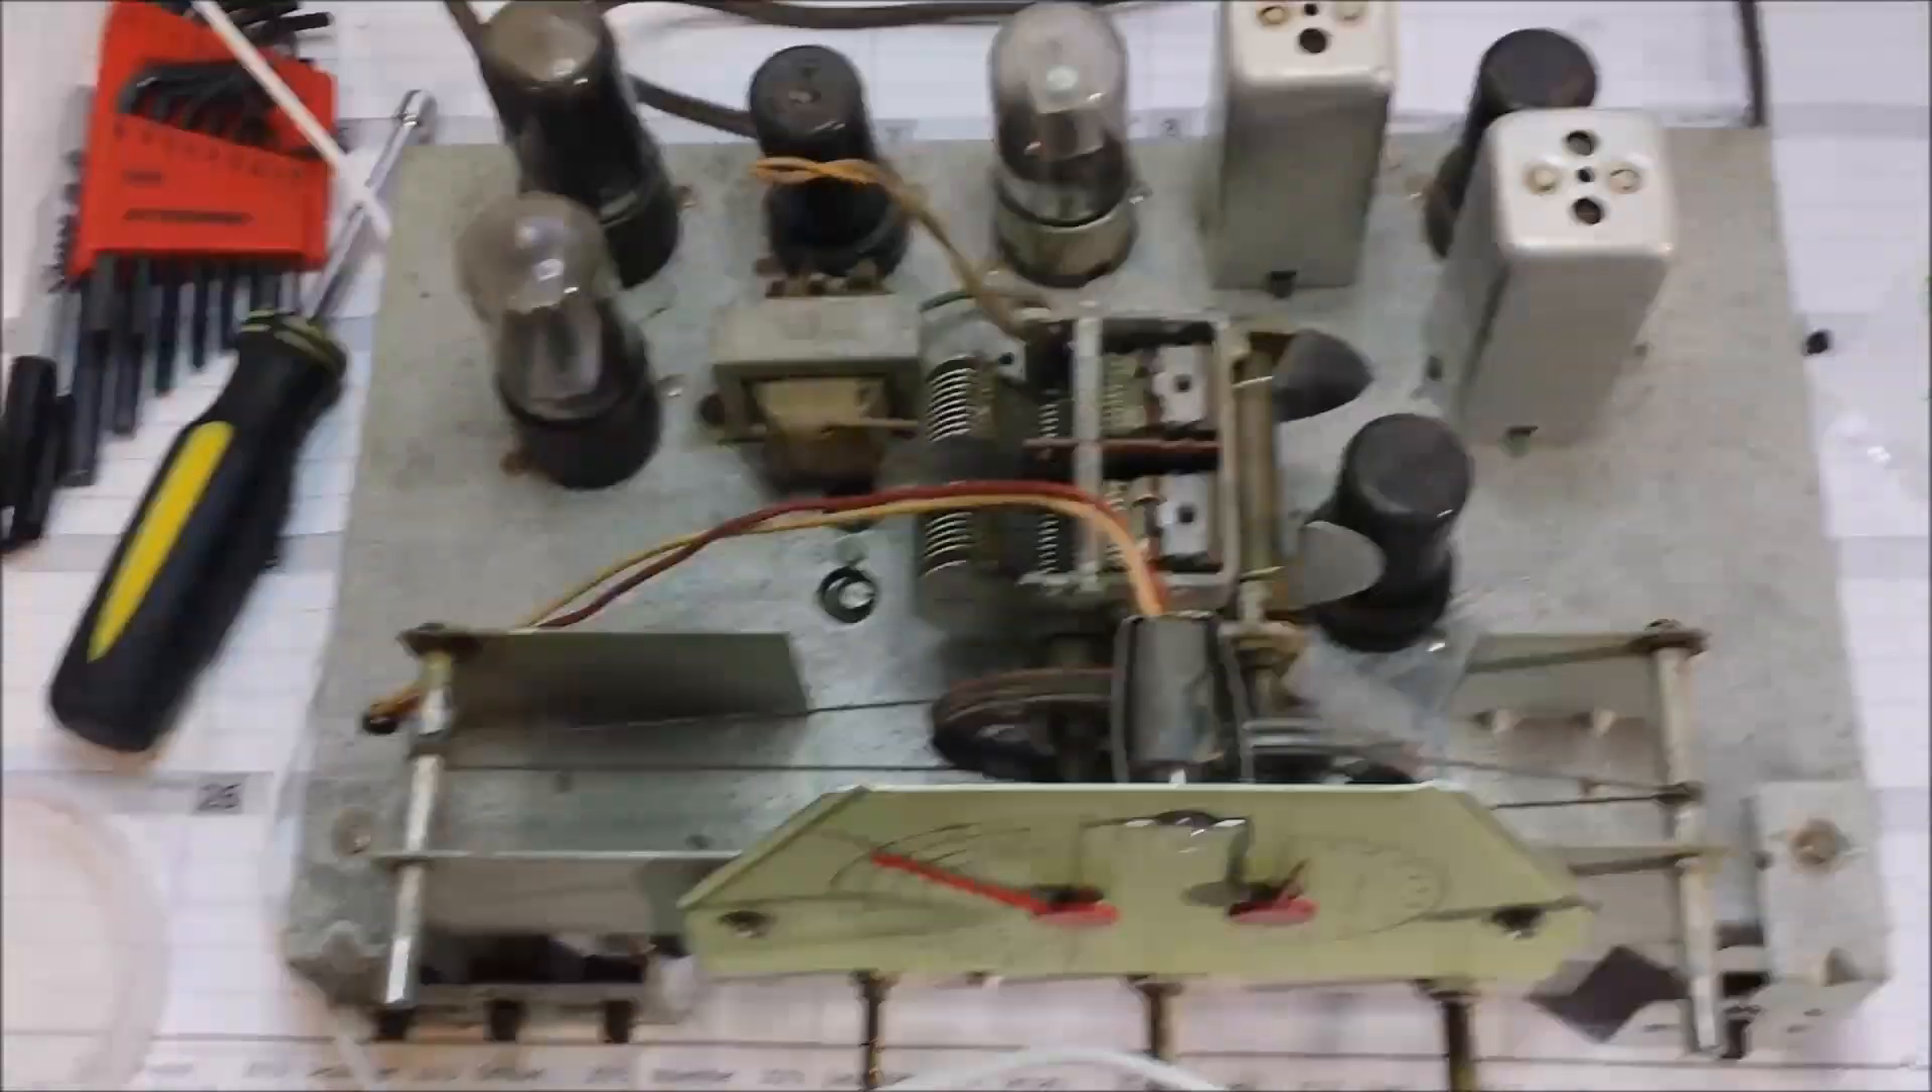We have the chassis out of the case, and I'm pretty confident I'm going to be able to clean this chassis up without having to refinish it.